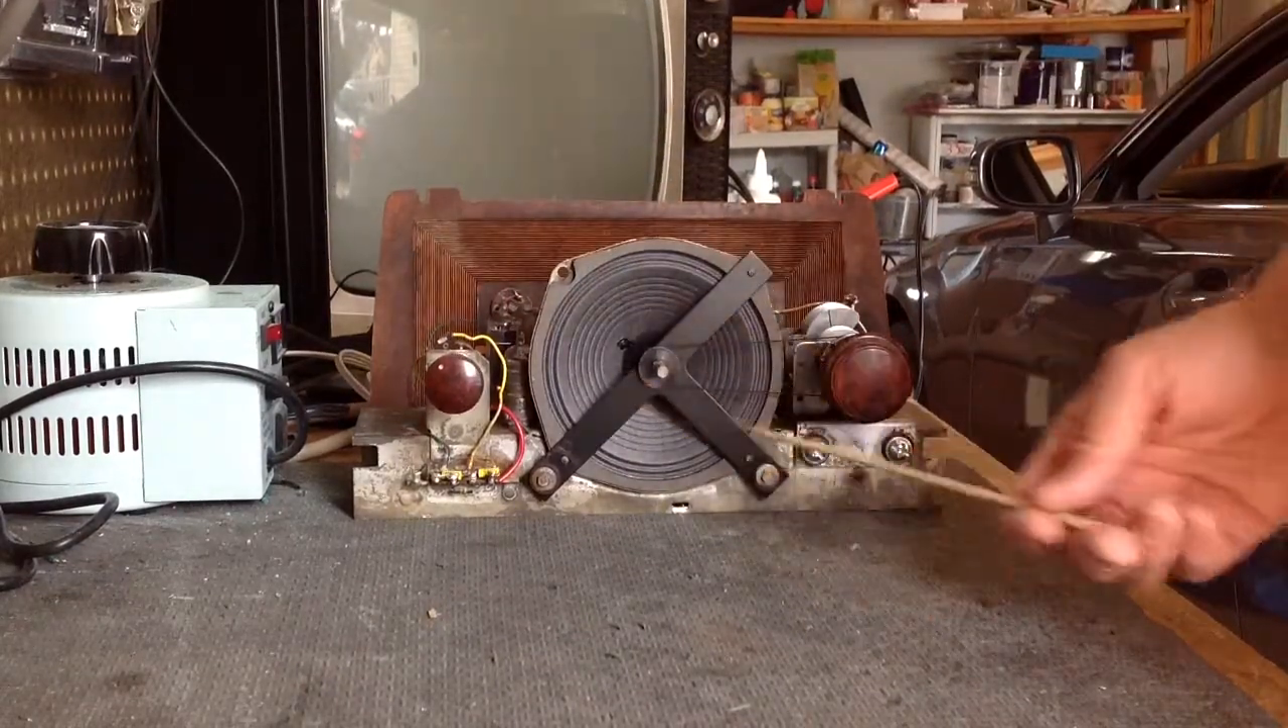I've got my new speaker installed.